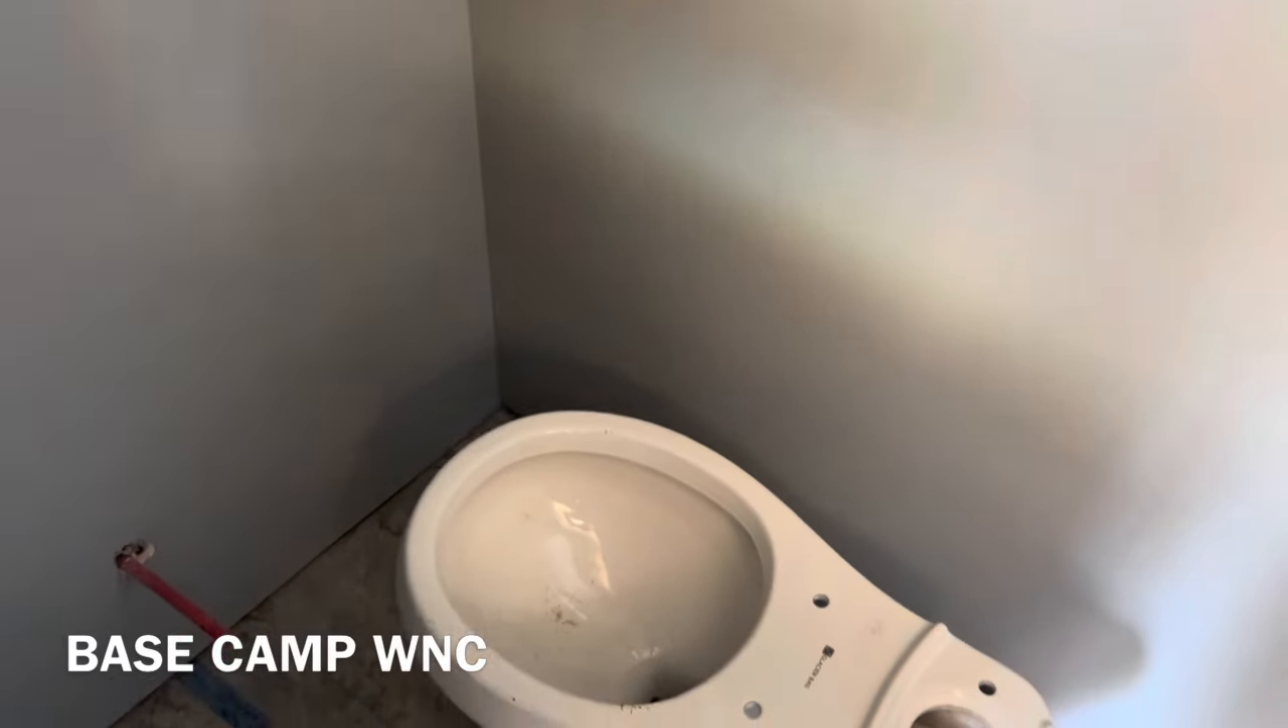Since I showed everybody, there is sheetrock in the bathroom, and it's up.